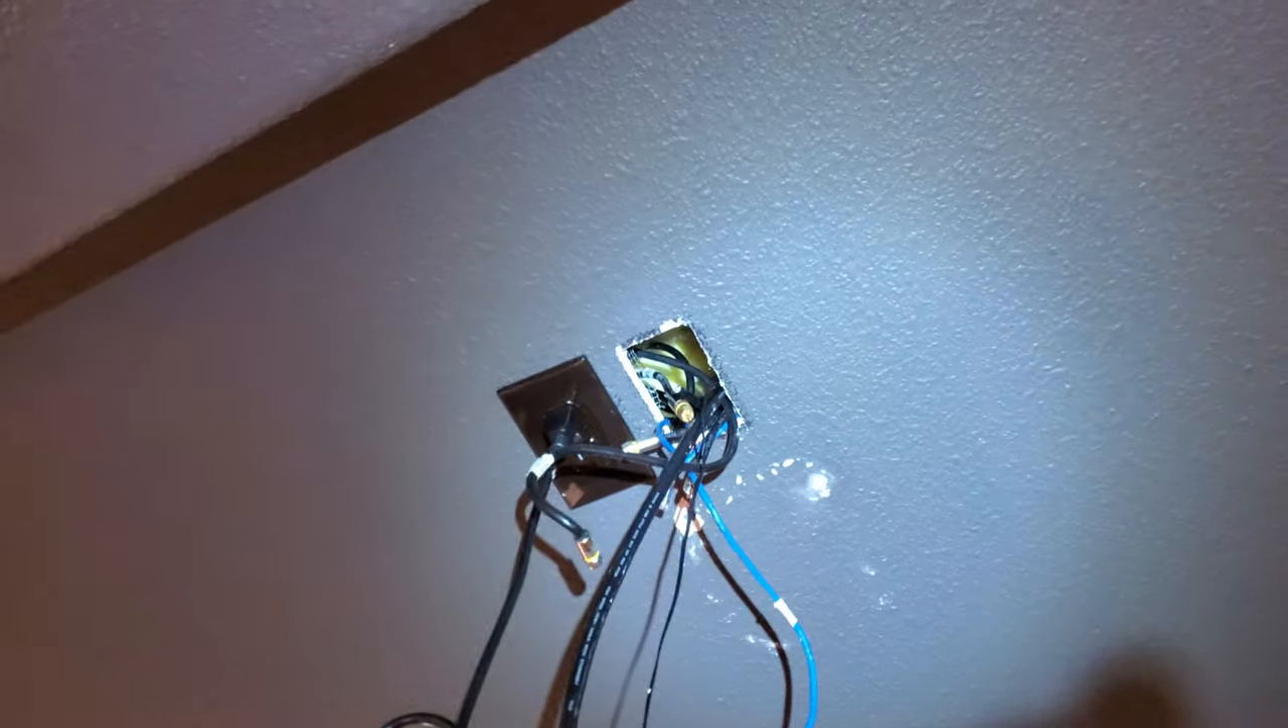All right, so we've got the old projector down. You can see some cables.